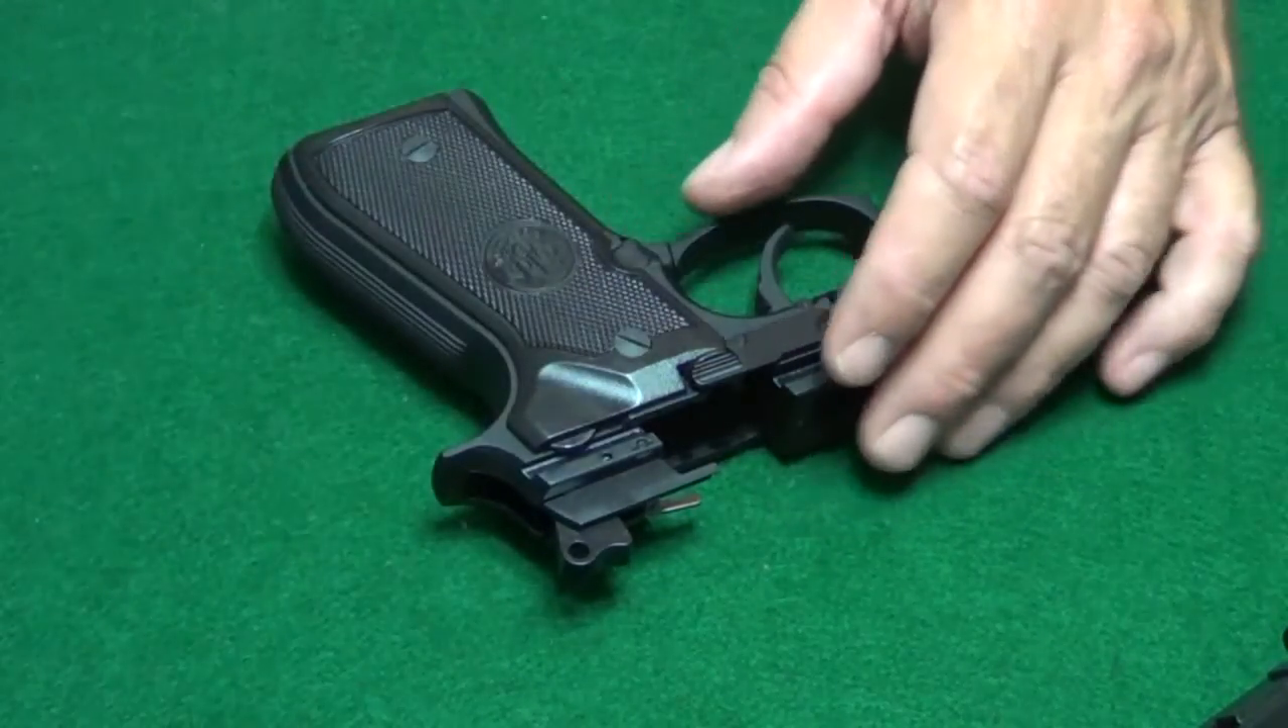Okay, we've got our grips on.